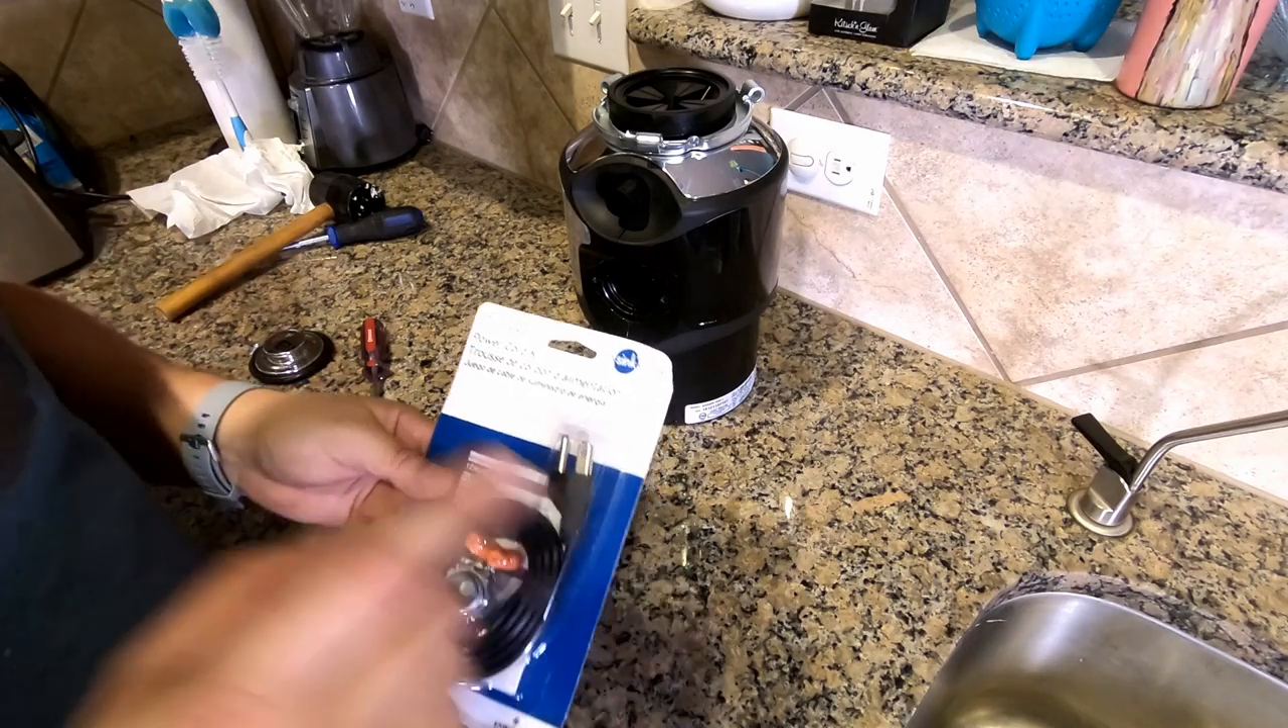So at this point we have to put a power cord on the disposal.